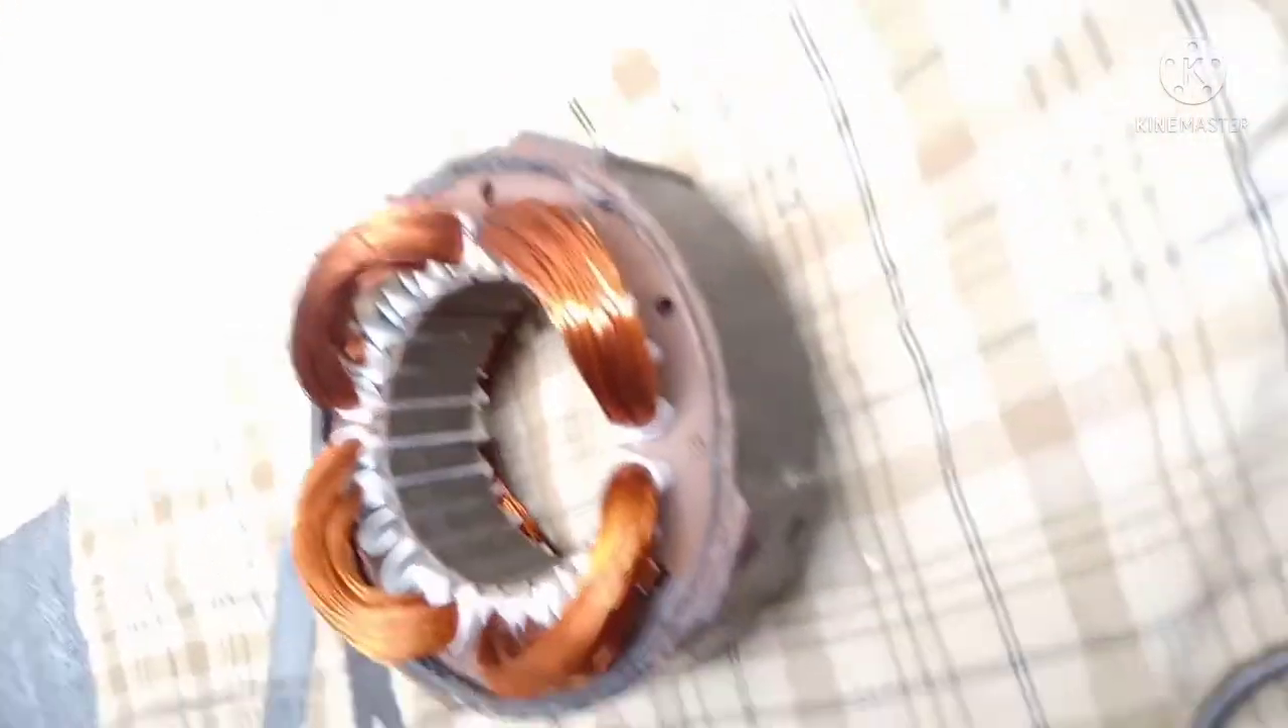یہ ہم نے ساری کوئل چاروں کی چاروں کوئل ہم نے اس میں ڈال دی ہیں۔